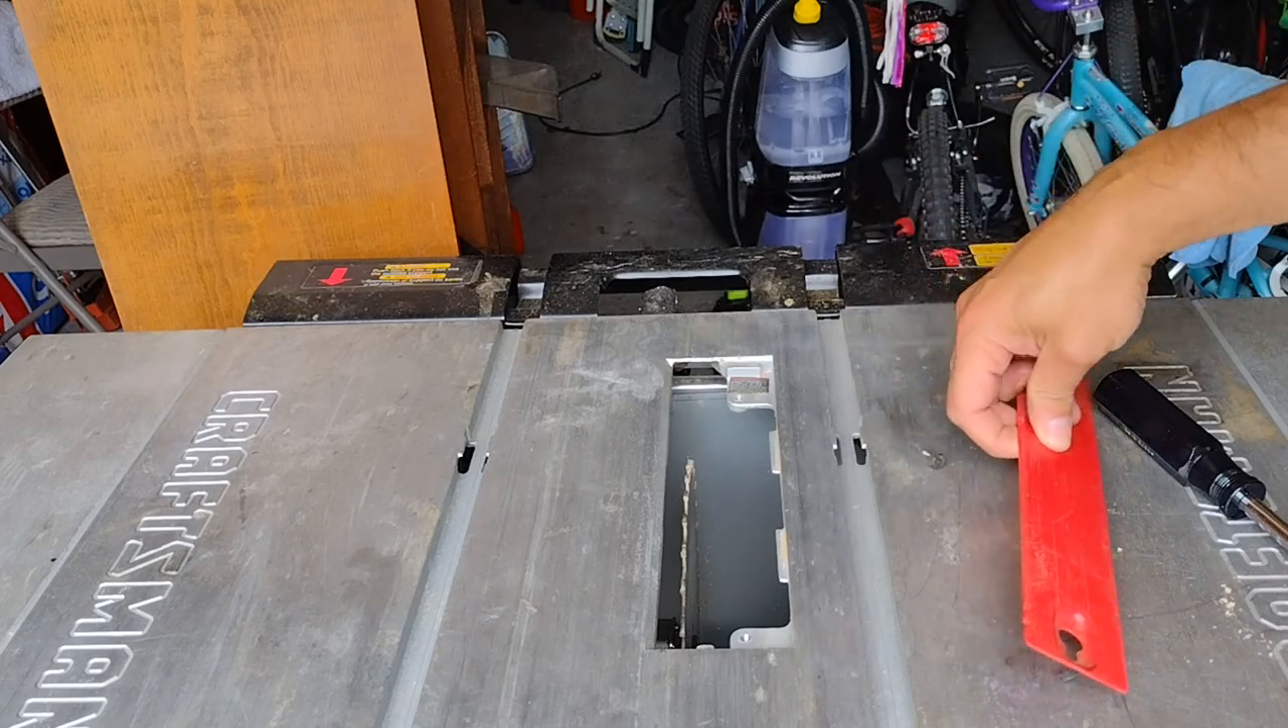Screws are off the plate comes right off.